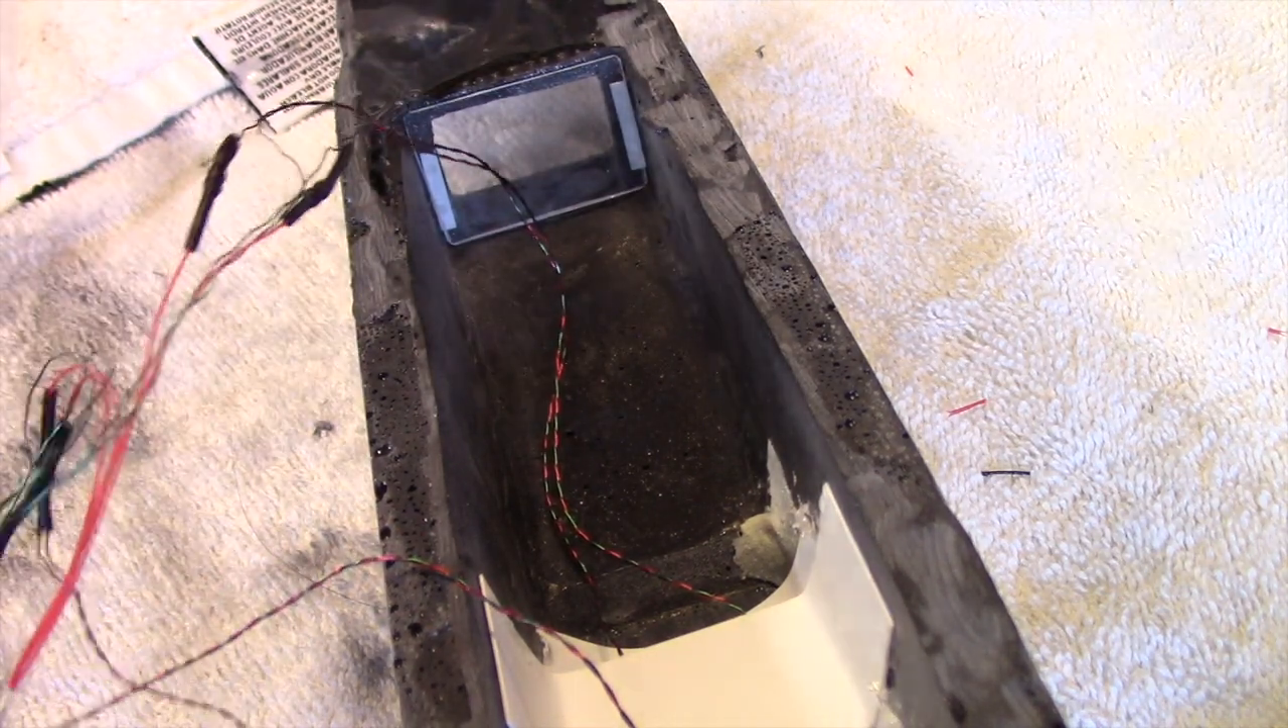You can see I created this little lens here out of some styrene plastic and I've glued it into place.